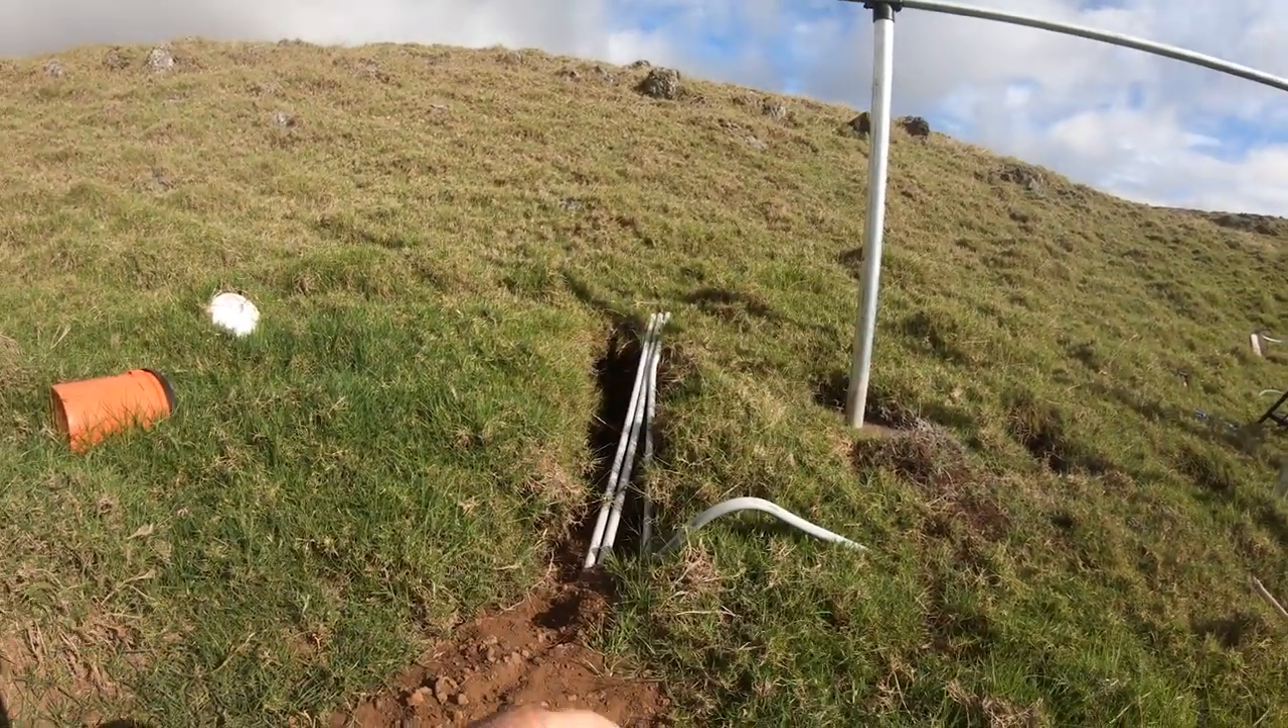See, here's all the conduit. I got to finish covering up this pipe.